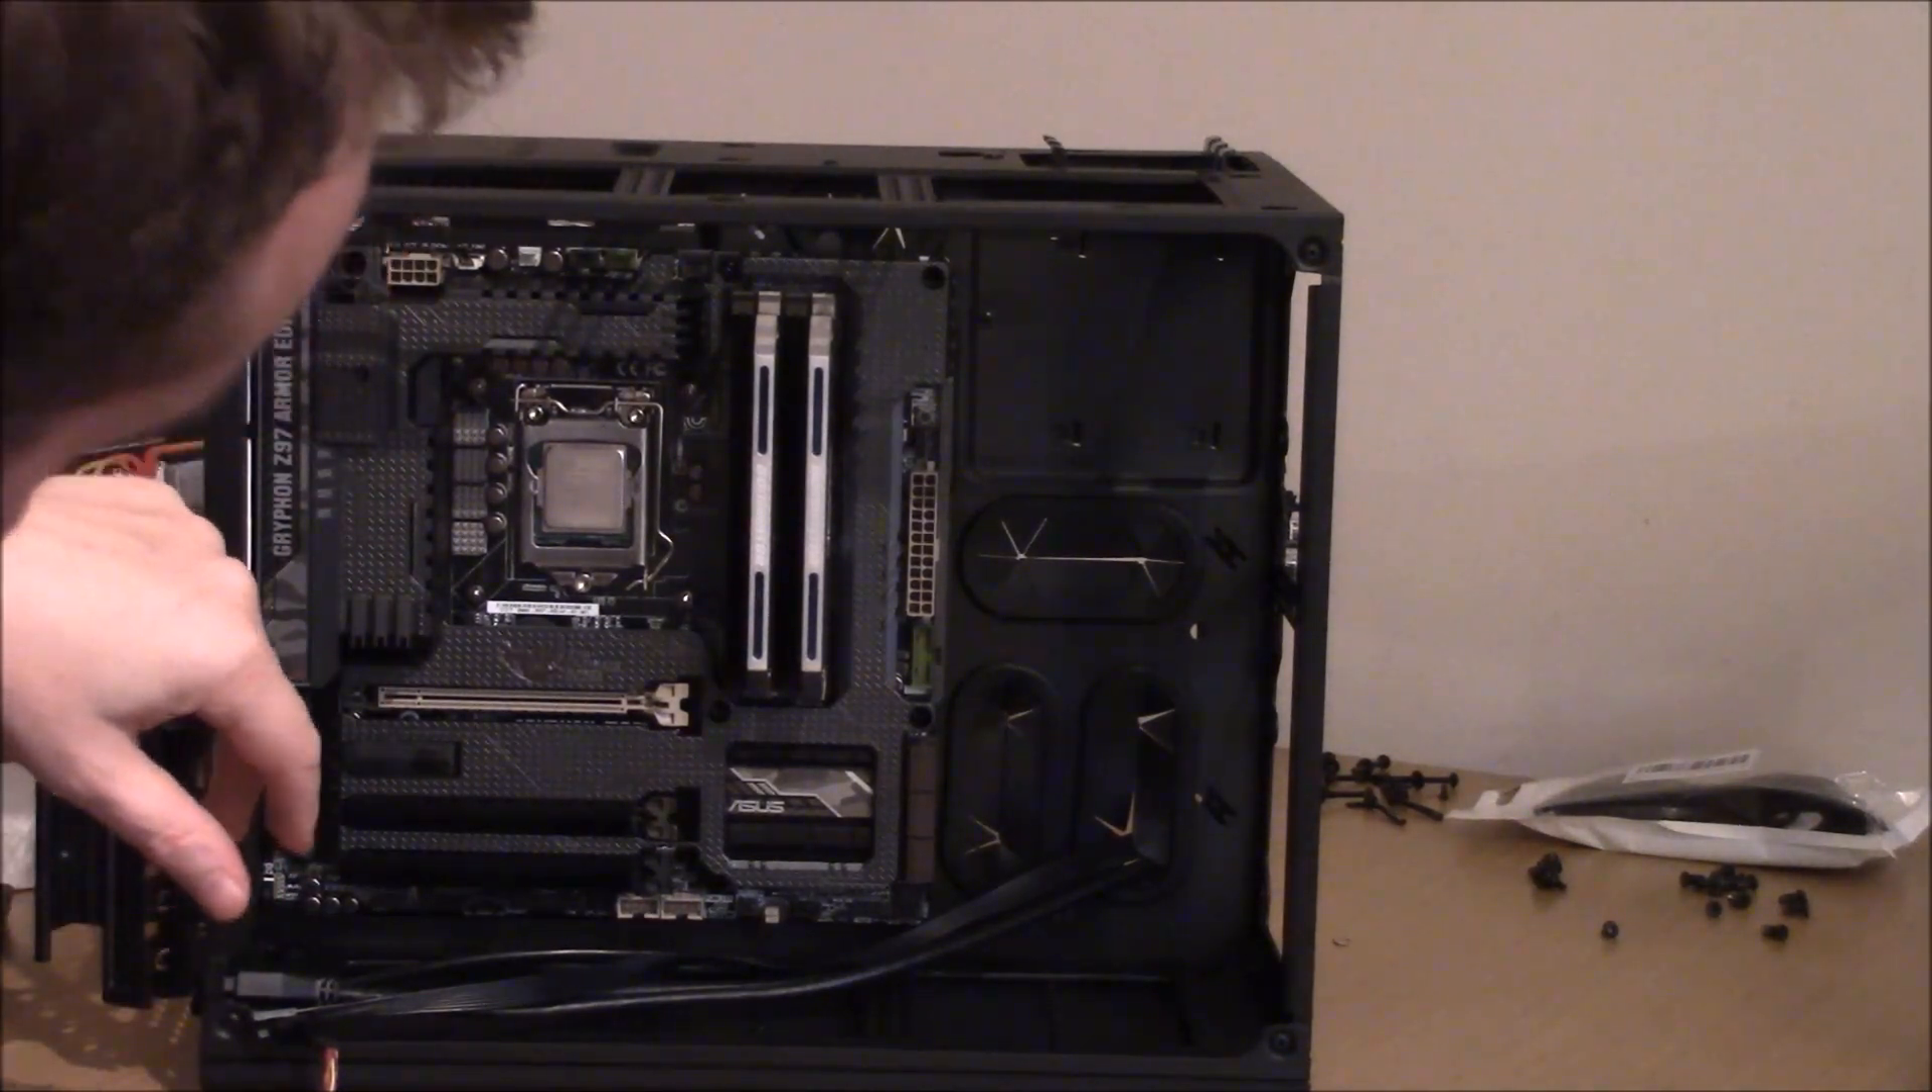First we'll see the processor is already in there as well.